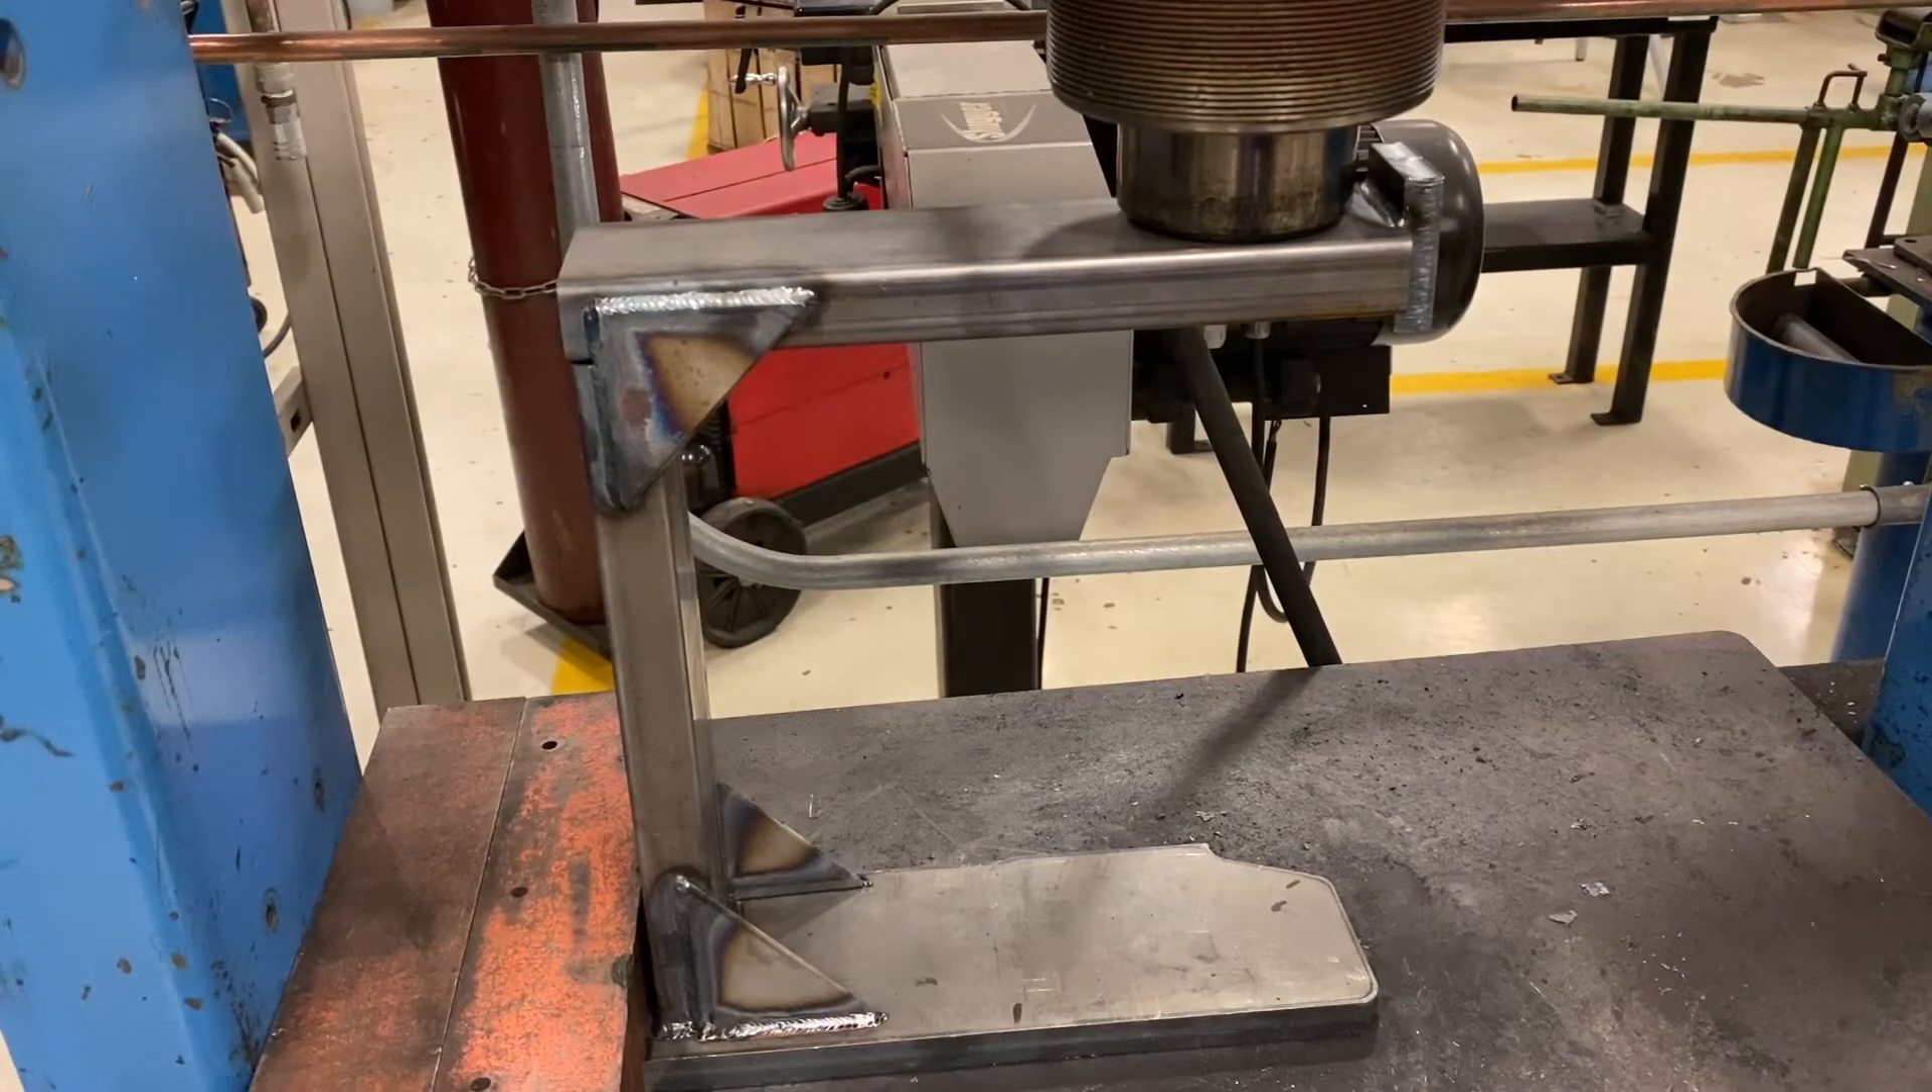These gussets are welded on the outside of the tubing per Omer's instructions in that article we mentioned.